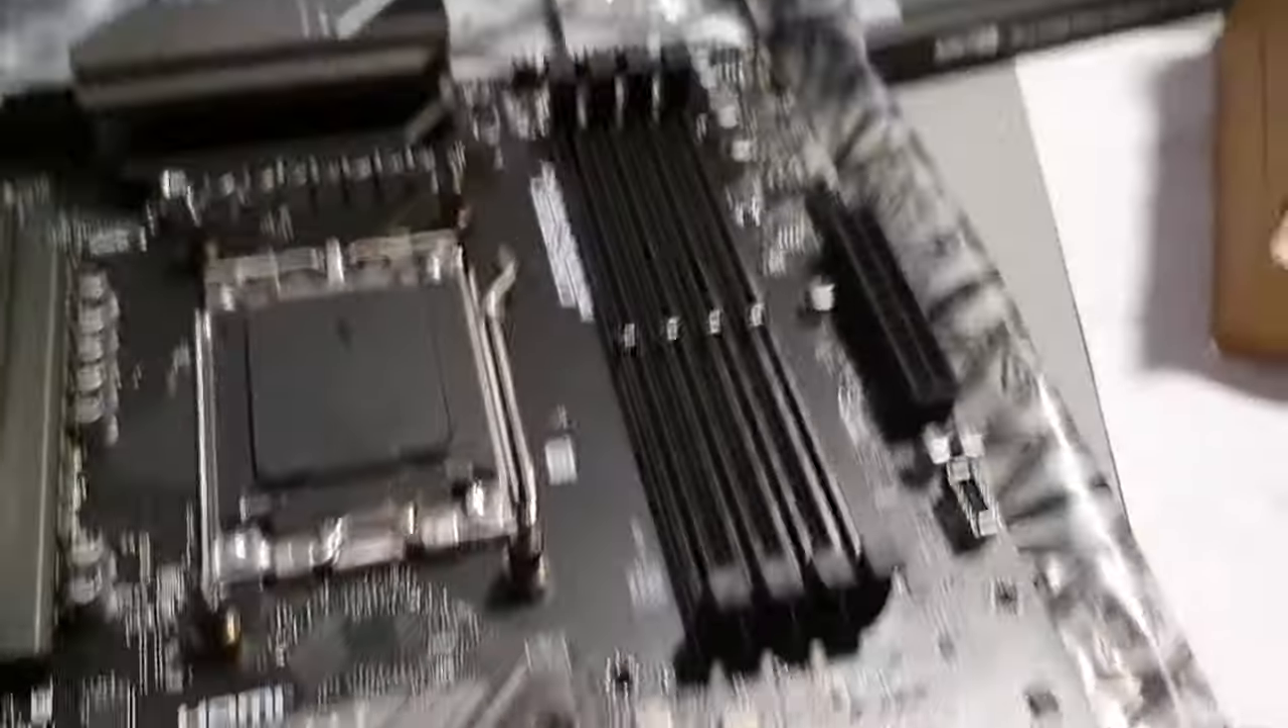Jak widzicie procesora jeszcze nie zamontowałem.